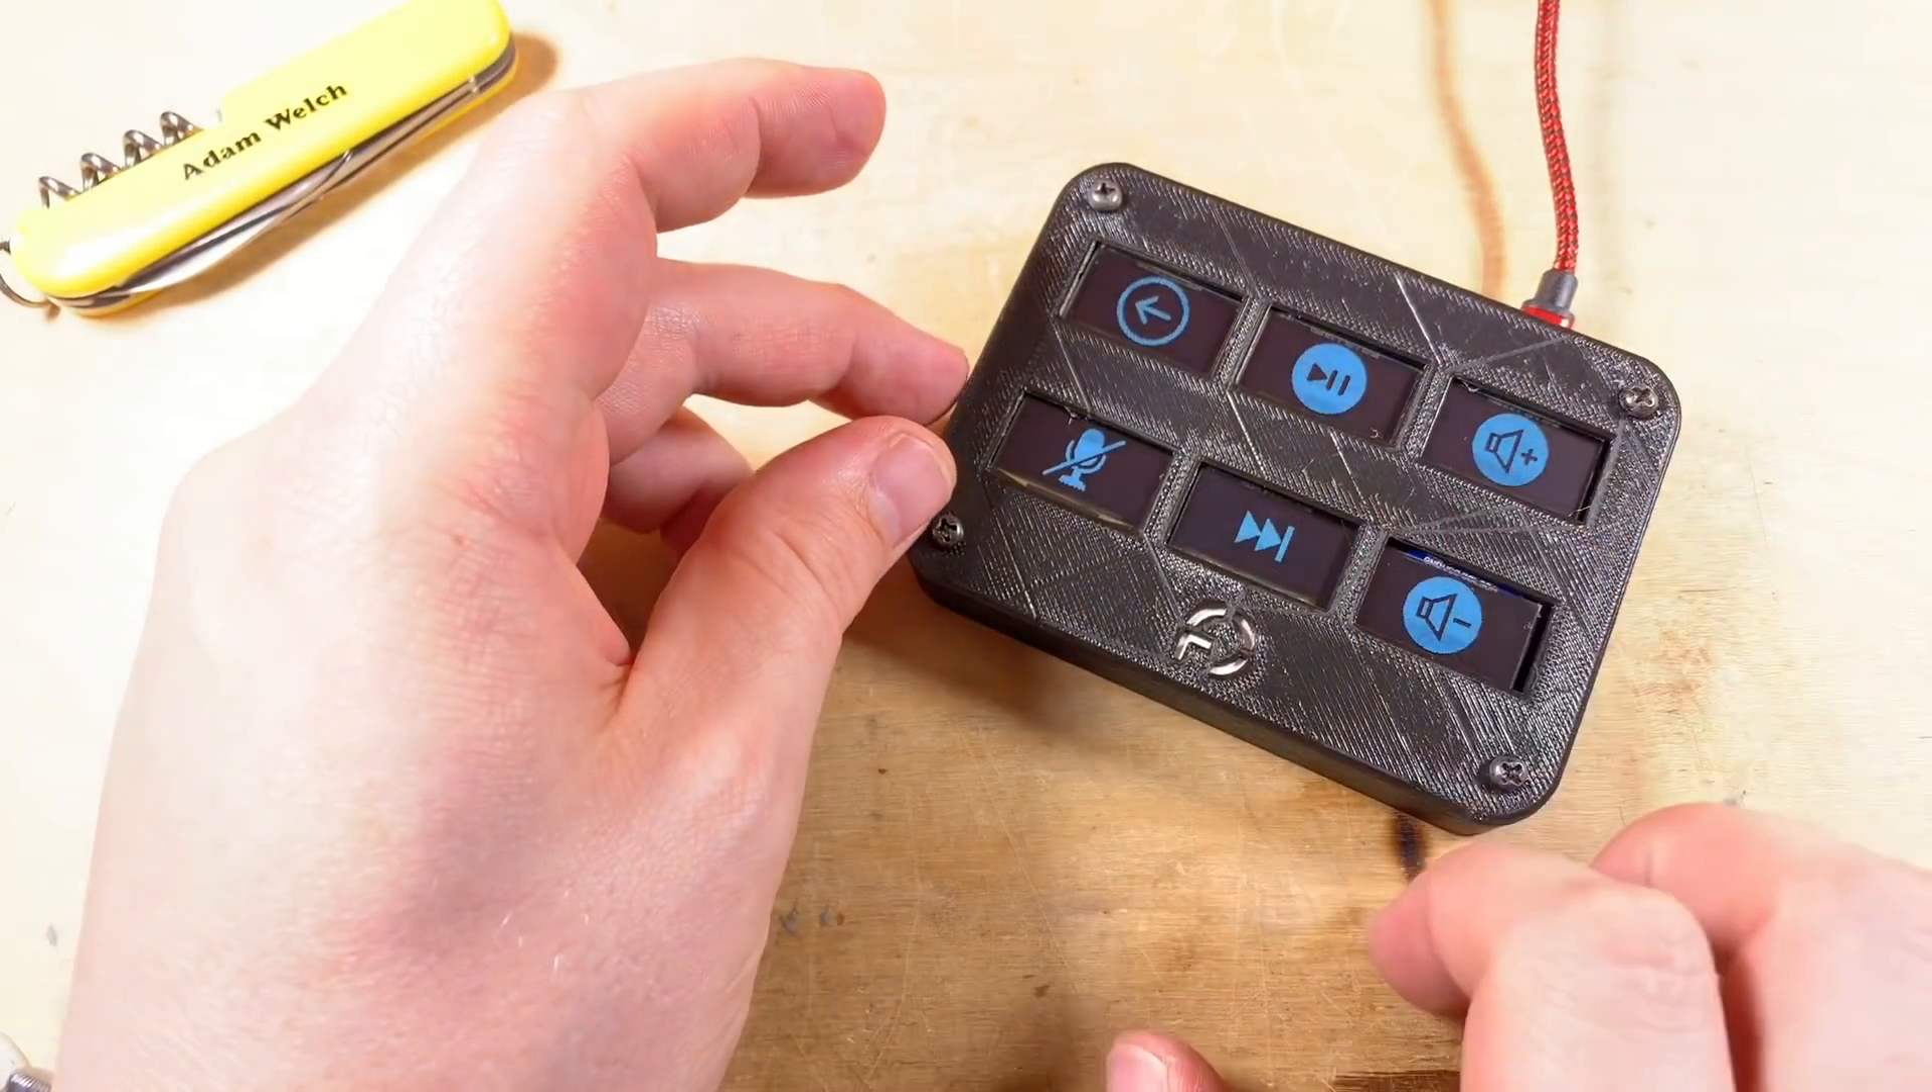The screens line up reasonably well with my 3d printed case here.